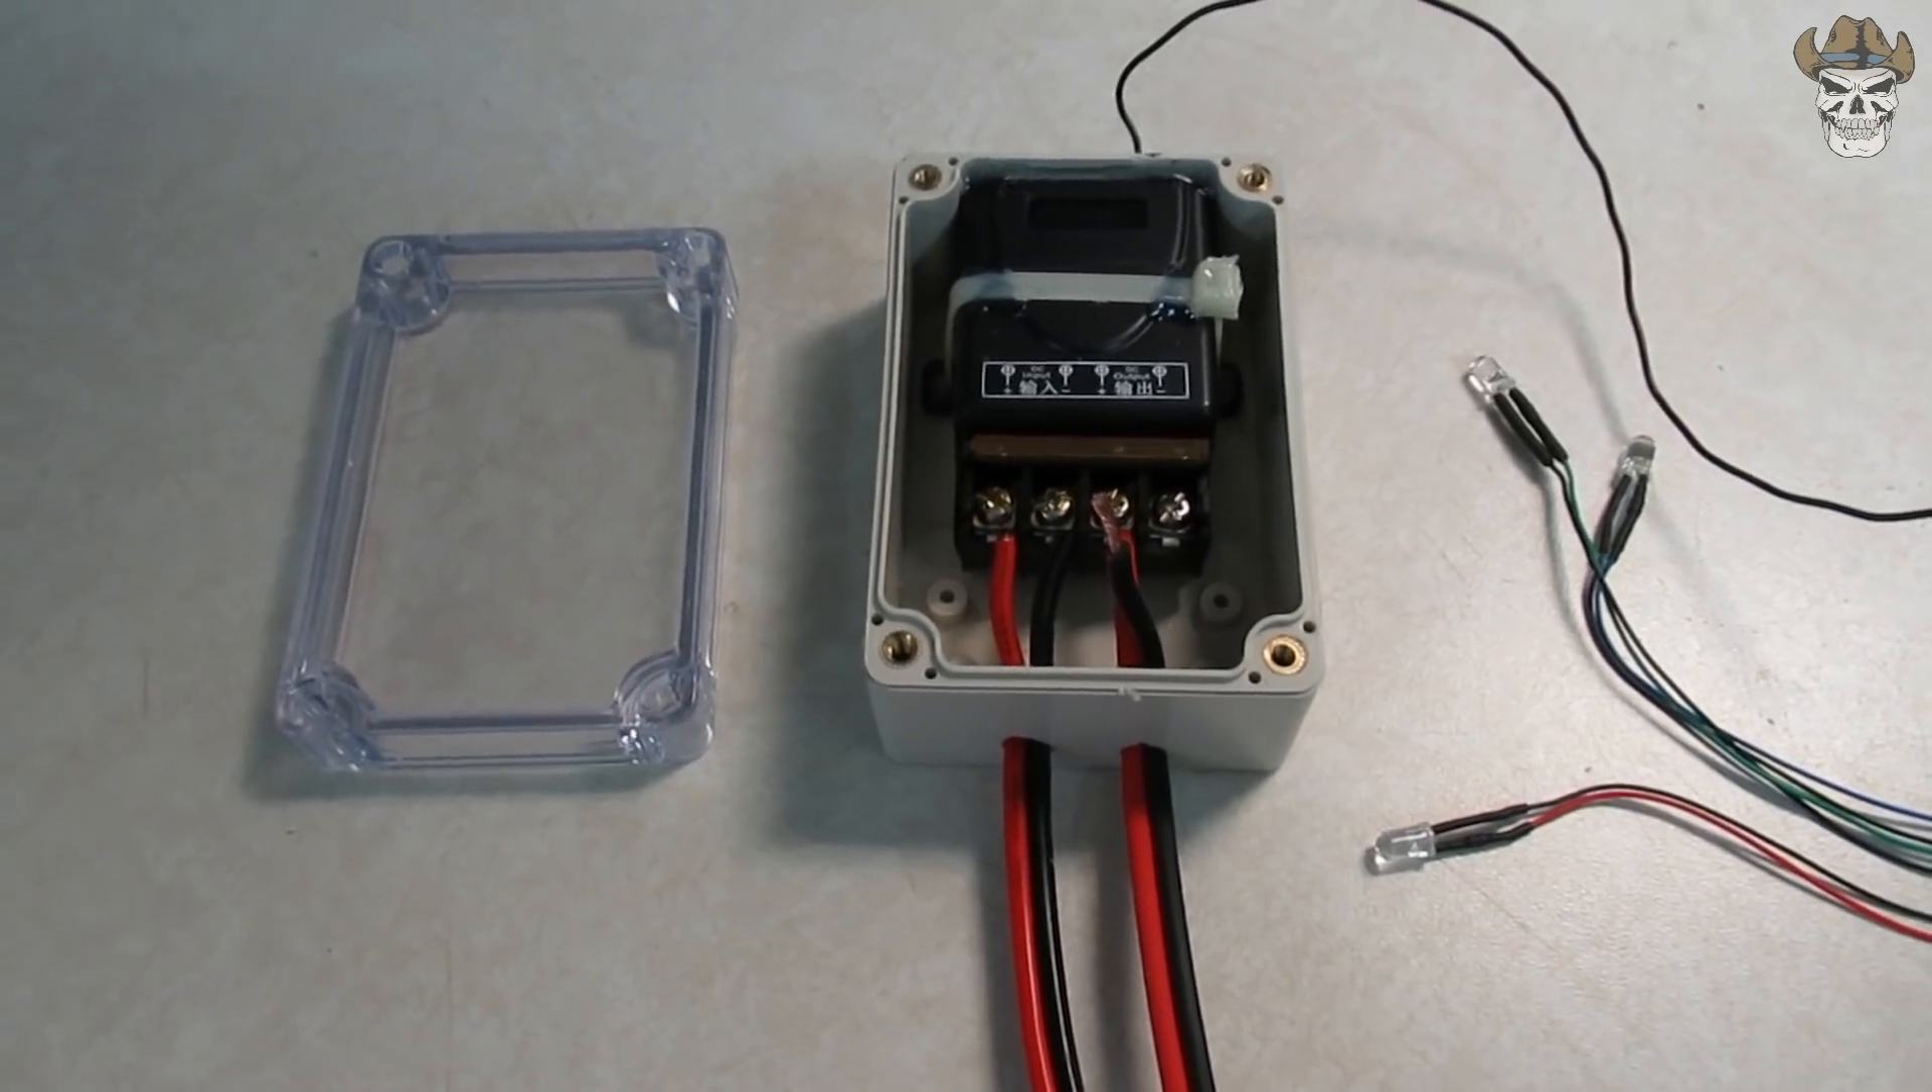All that's left to do is I need to install these three LEDs.